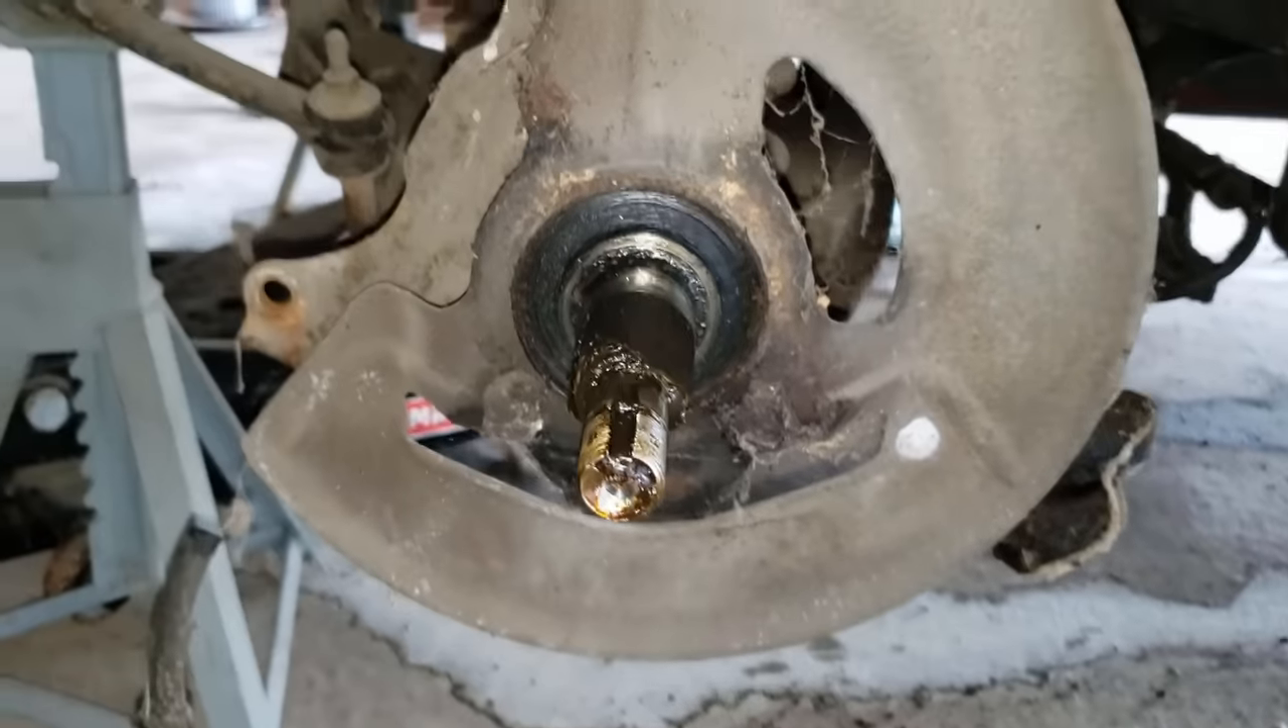Okay i was able to get the rotor off there's the remnants of it.